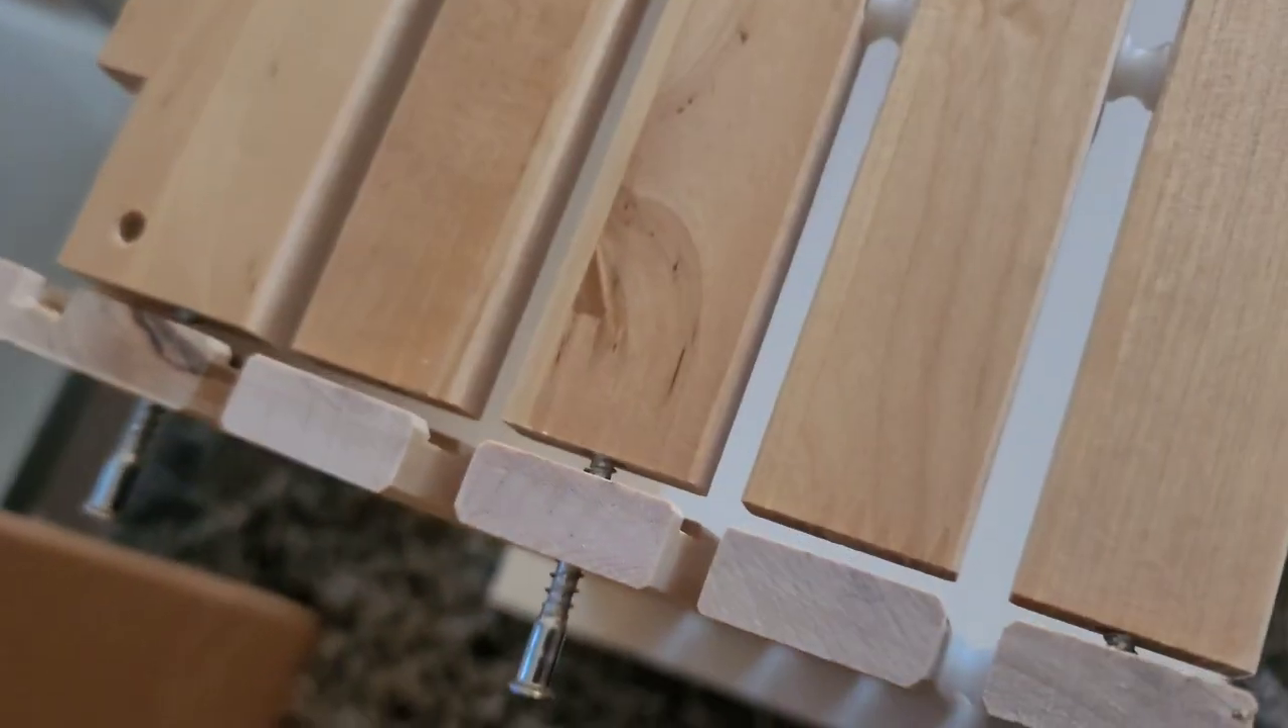And you see how there's just a bit of a gap that will be fixed when we screw them in properly.